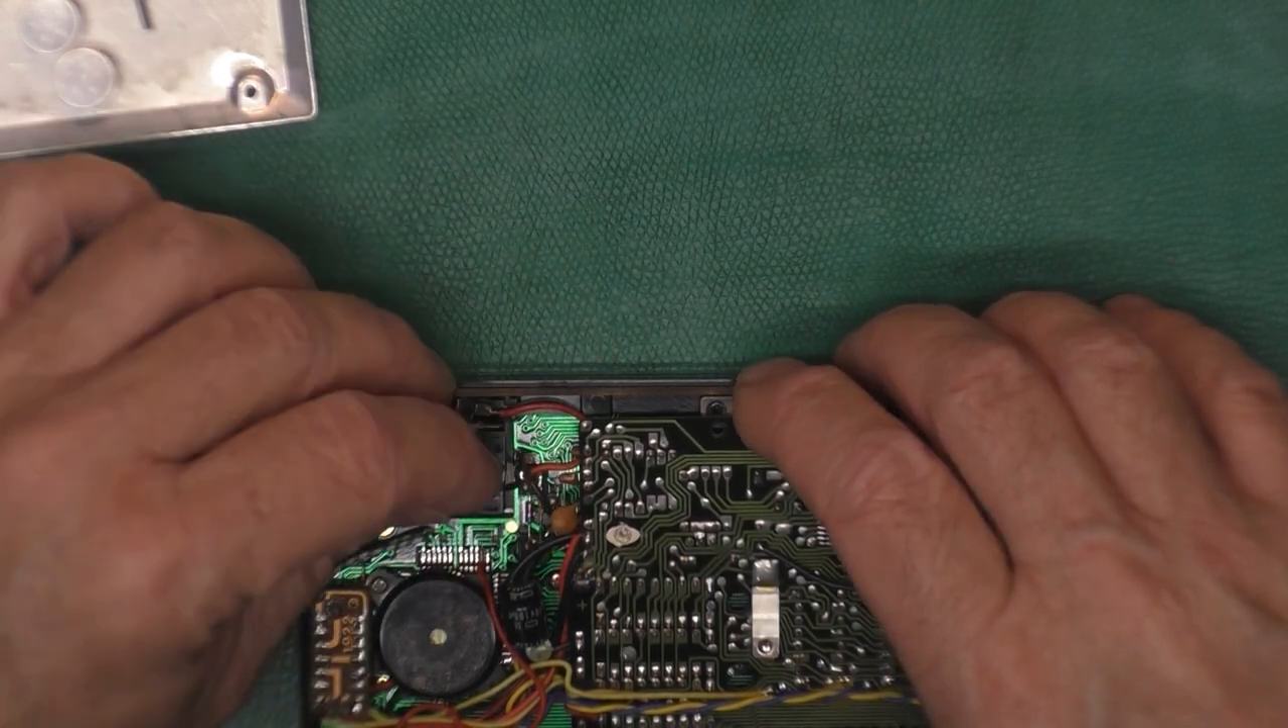Okay, now we've got the speaker in place. kind of poke all these wires down here.